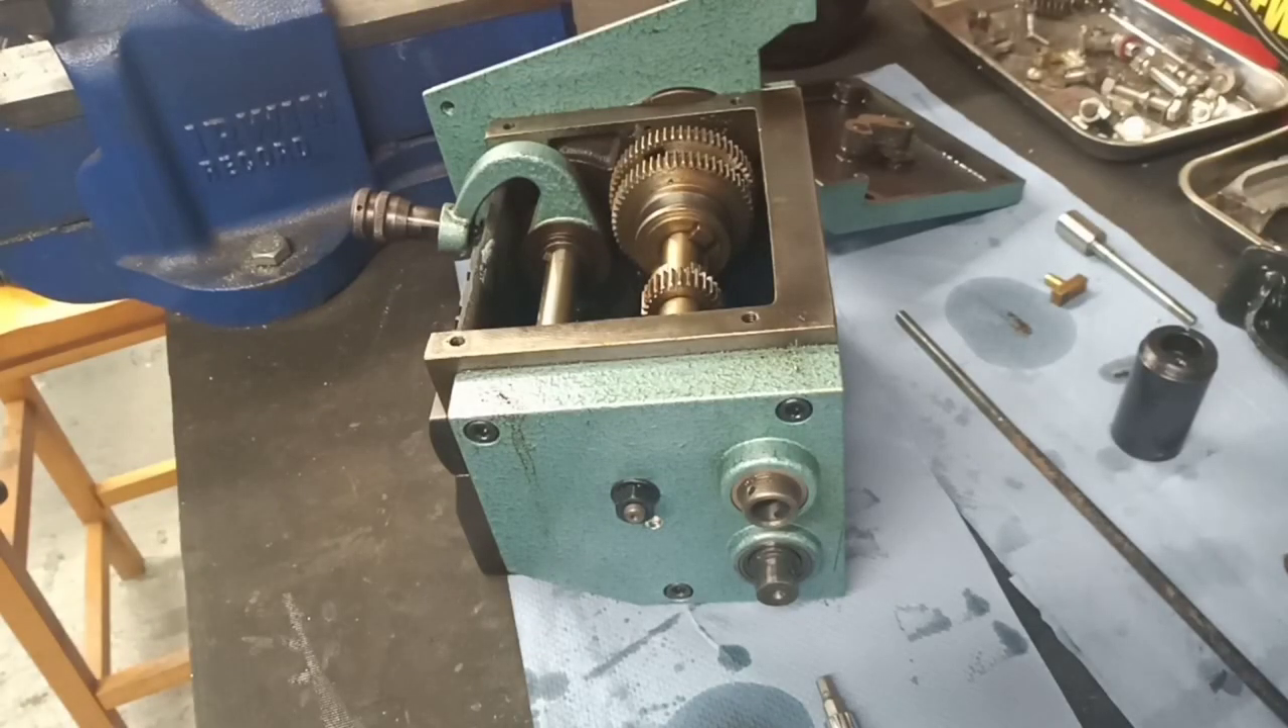There's our gearbox removed for maintenance.